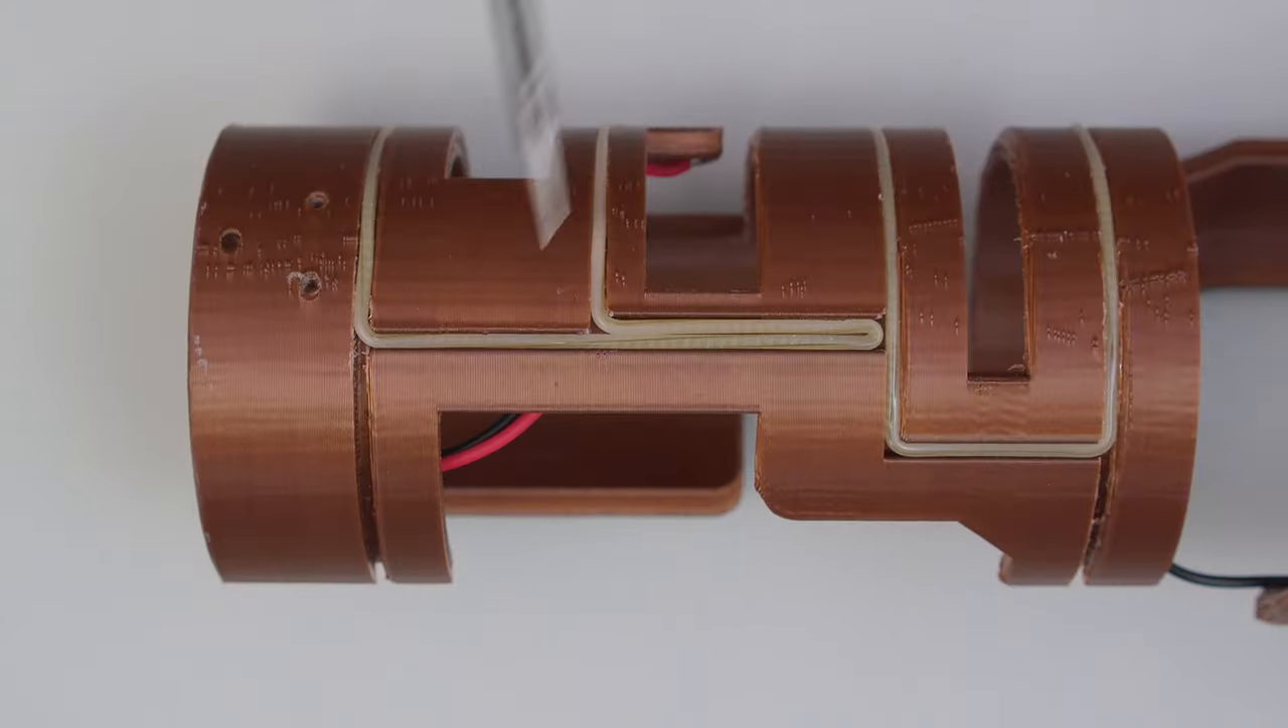The LED Noodles are press-fitted into the built-in channels on the outside of the armband.